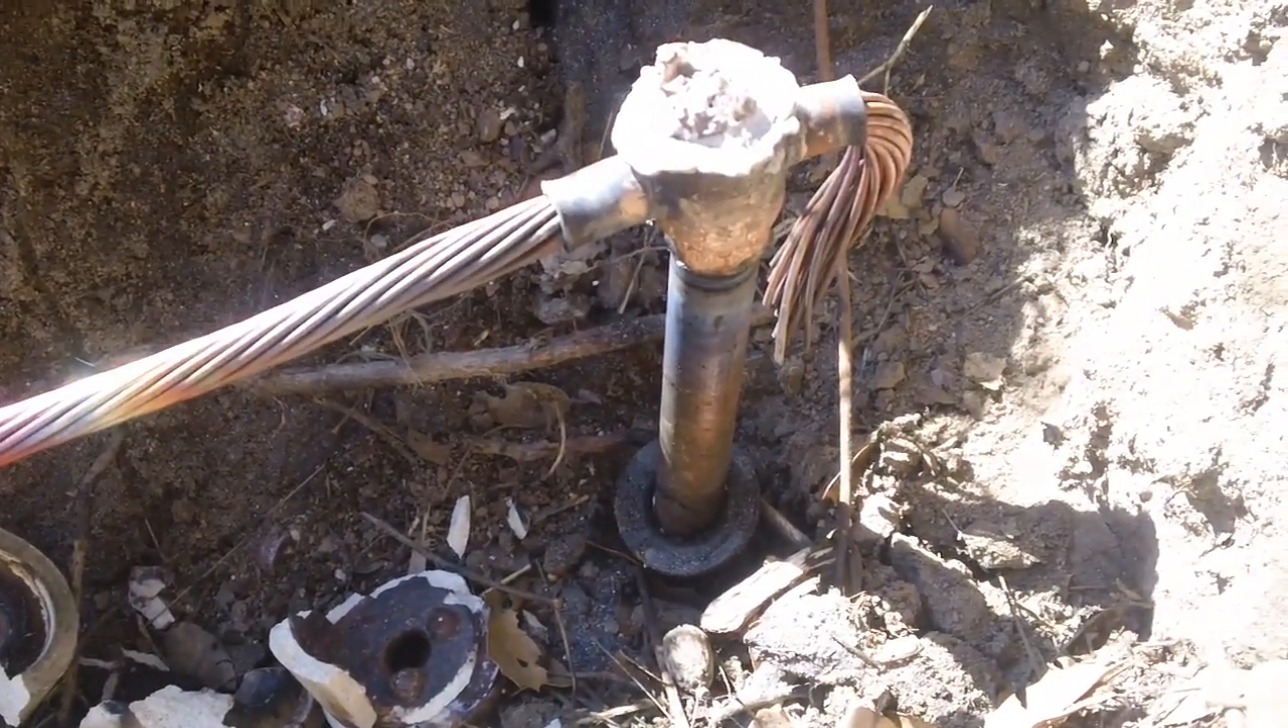Okay here's my second CAD weld and doesn't look pretty but you know it did the job it's welded on there permanently.